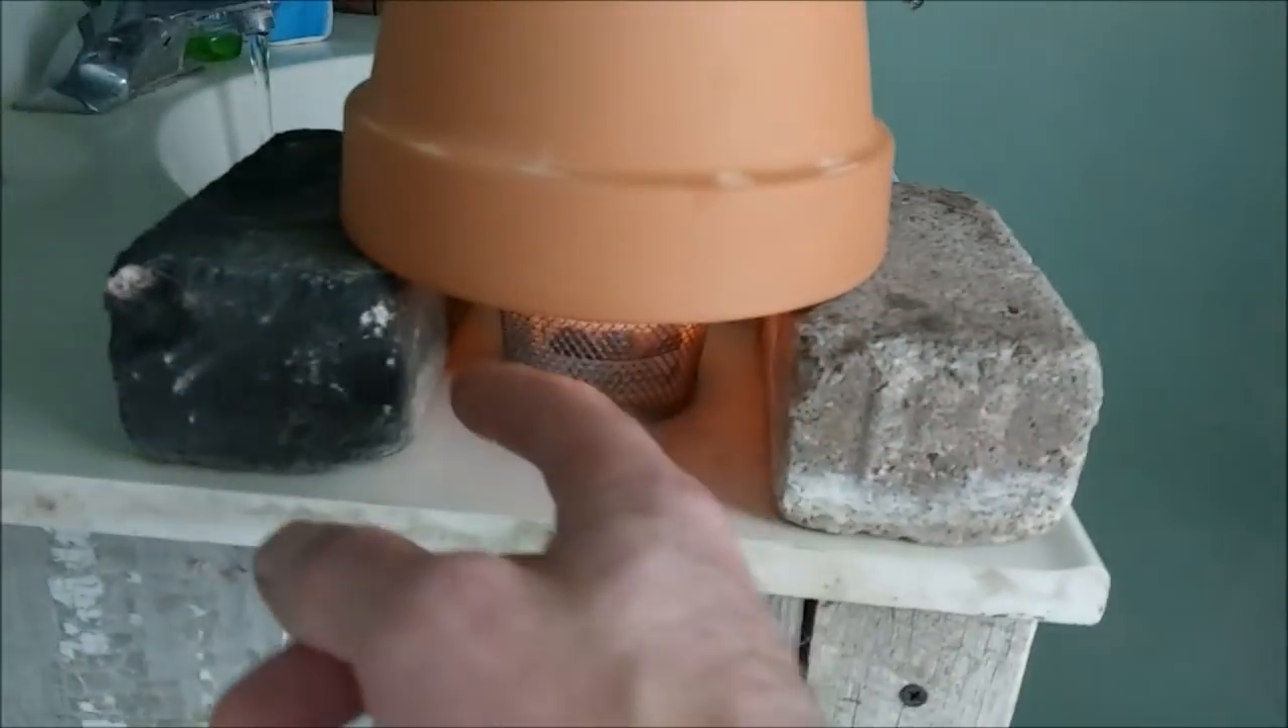I have the terracotta pot sitting on these two concrete blocks.